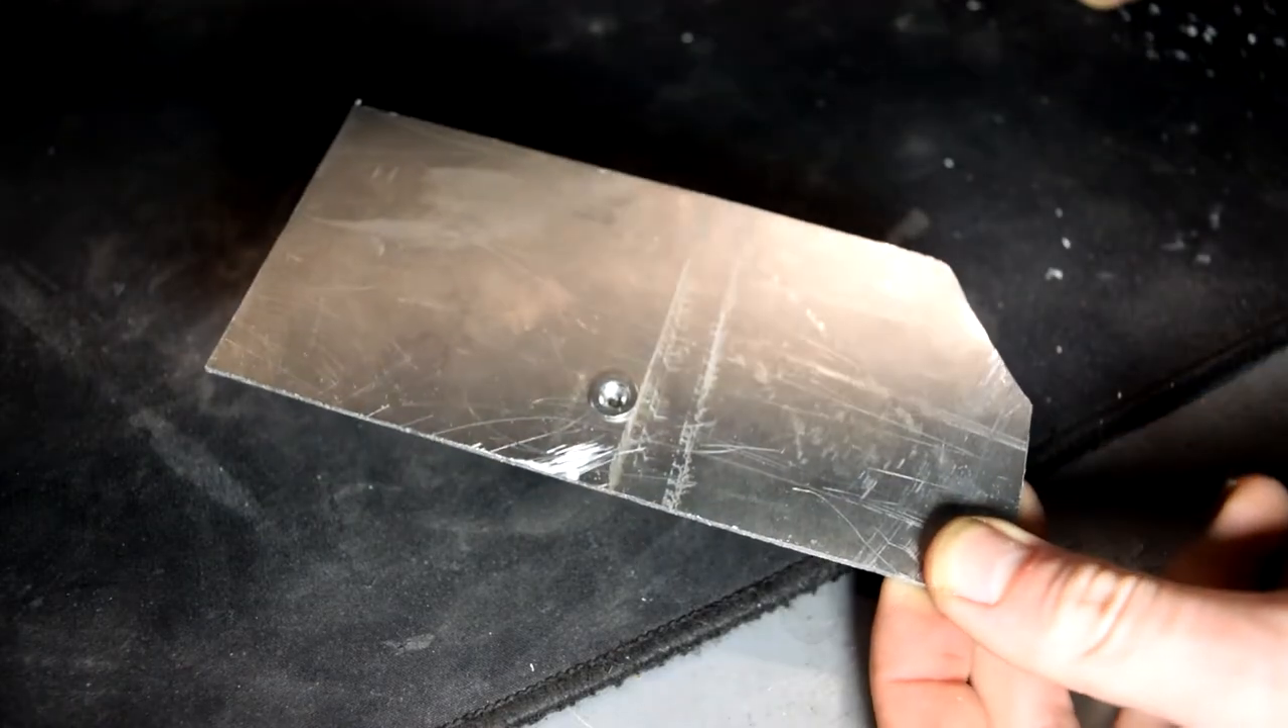Voila! You've installed your first riv nut.